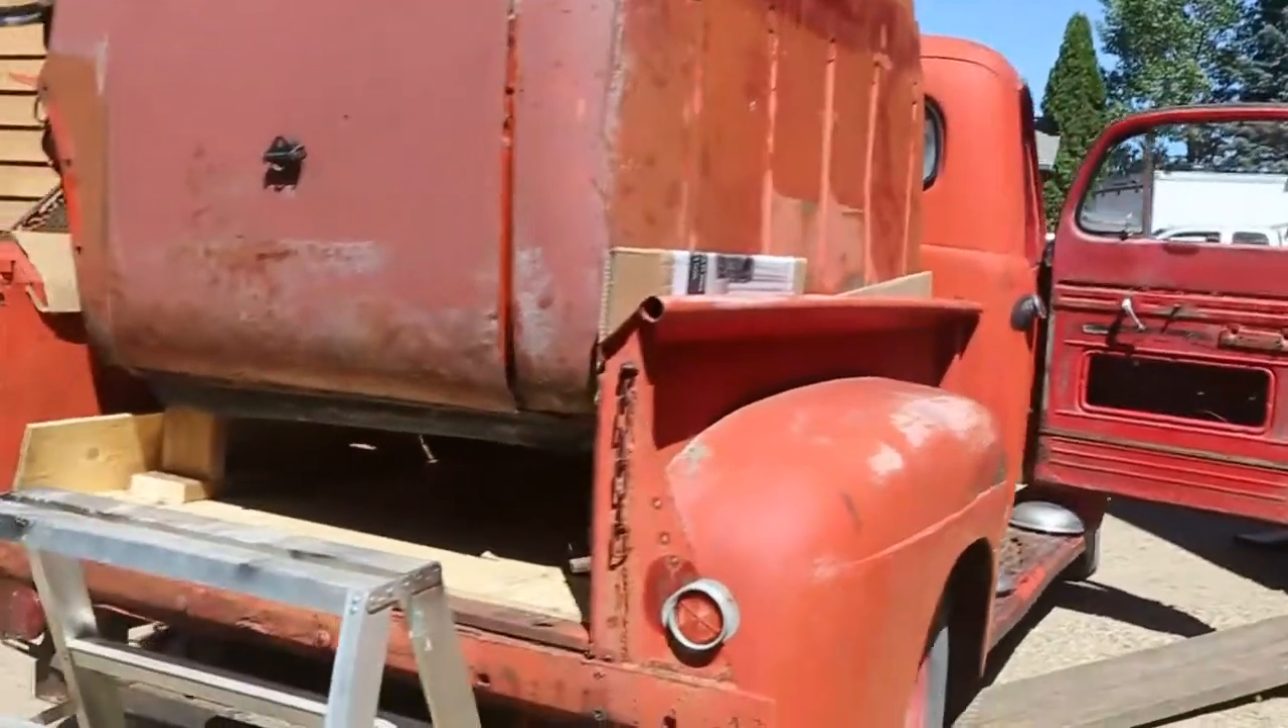You can see here we've stuck a cab in the back of a pickup.